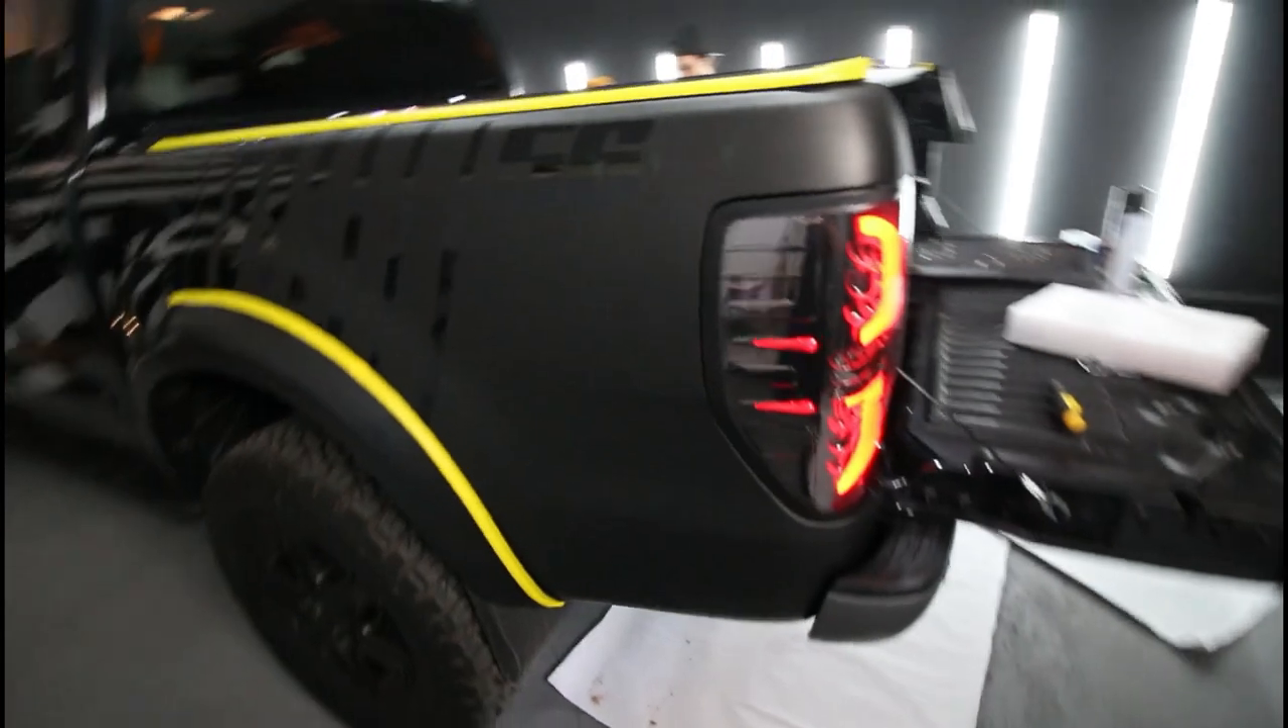A lanterna aqui já instalei, mano. Já liguei ela.